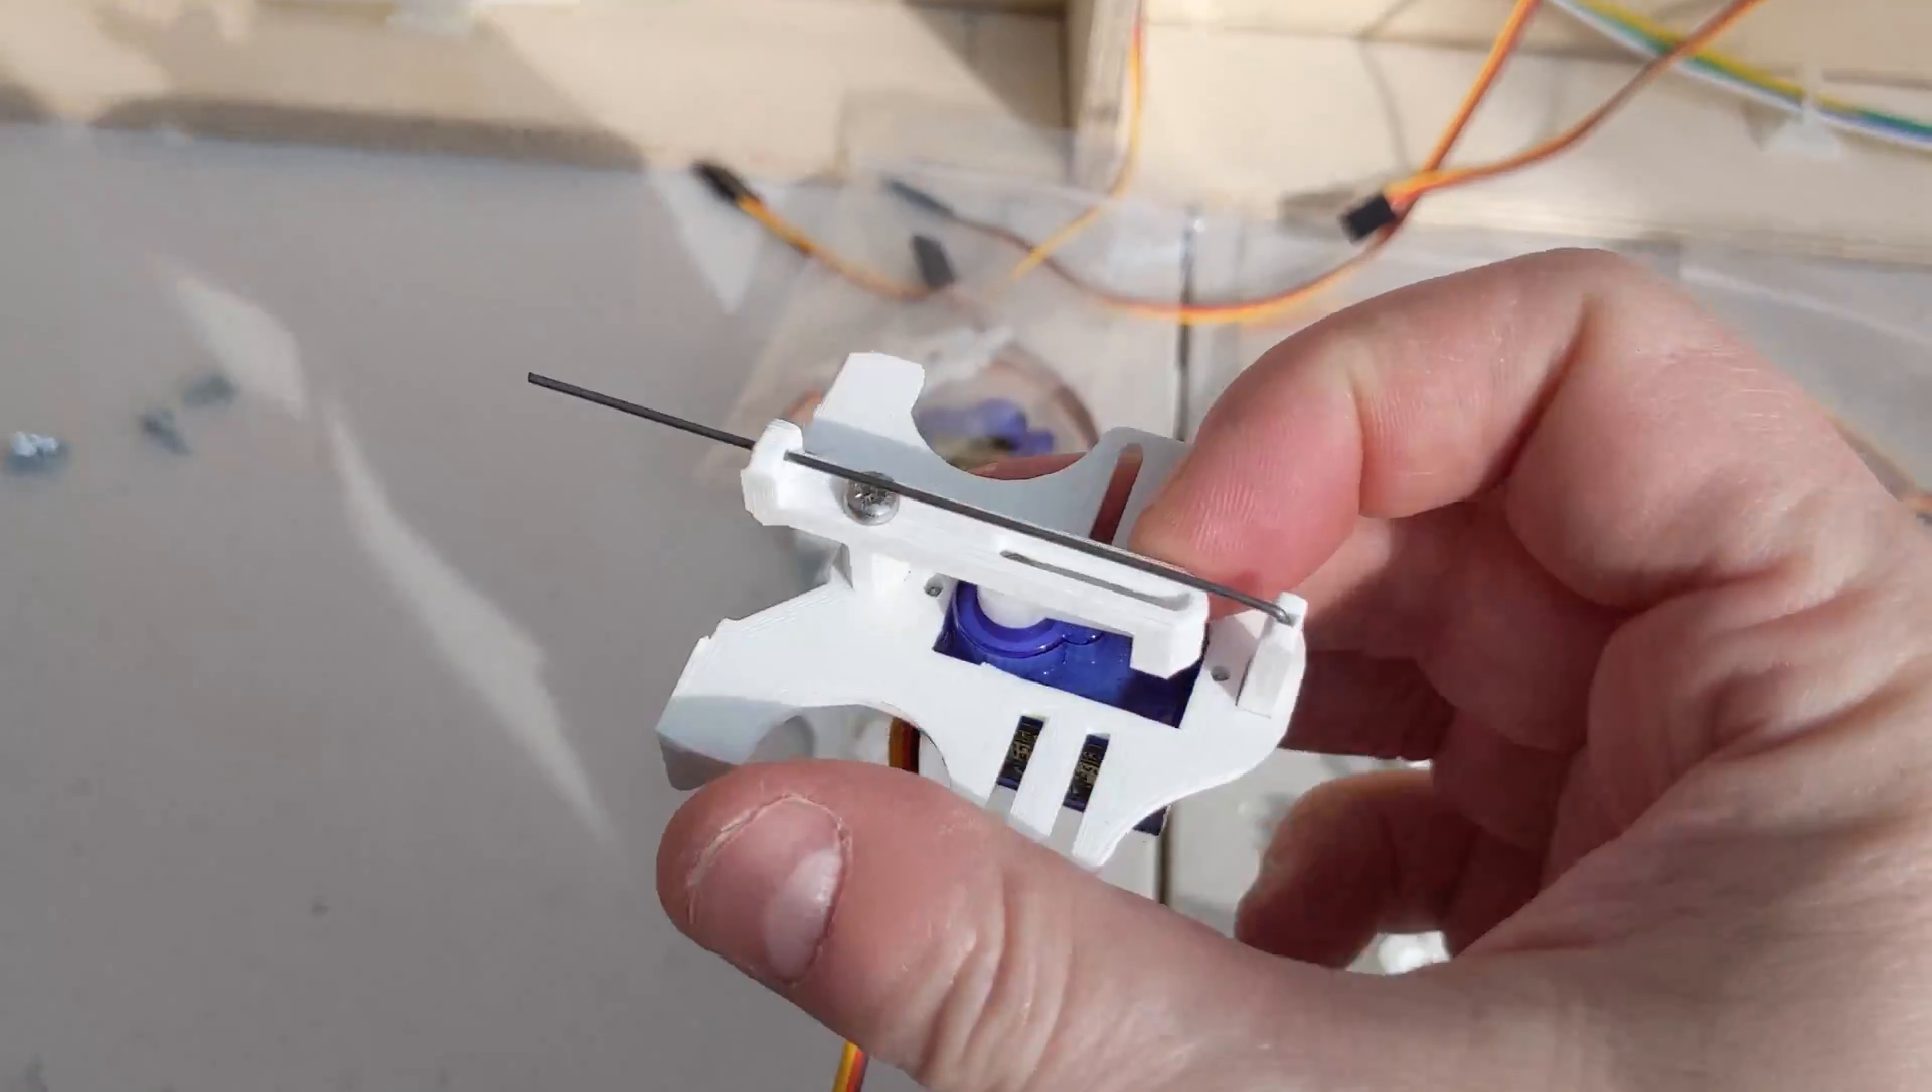The servo is now mounted into the mount.